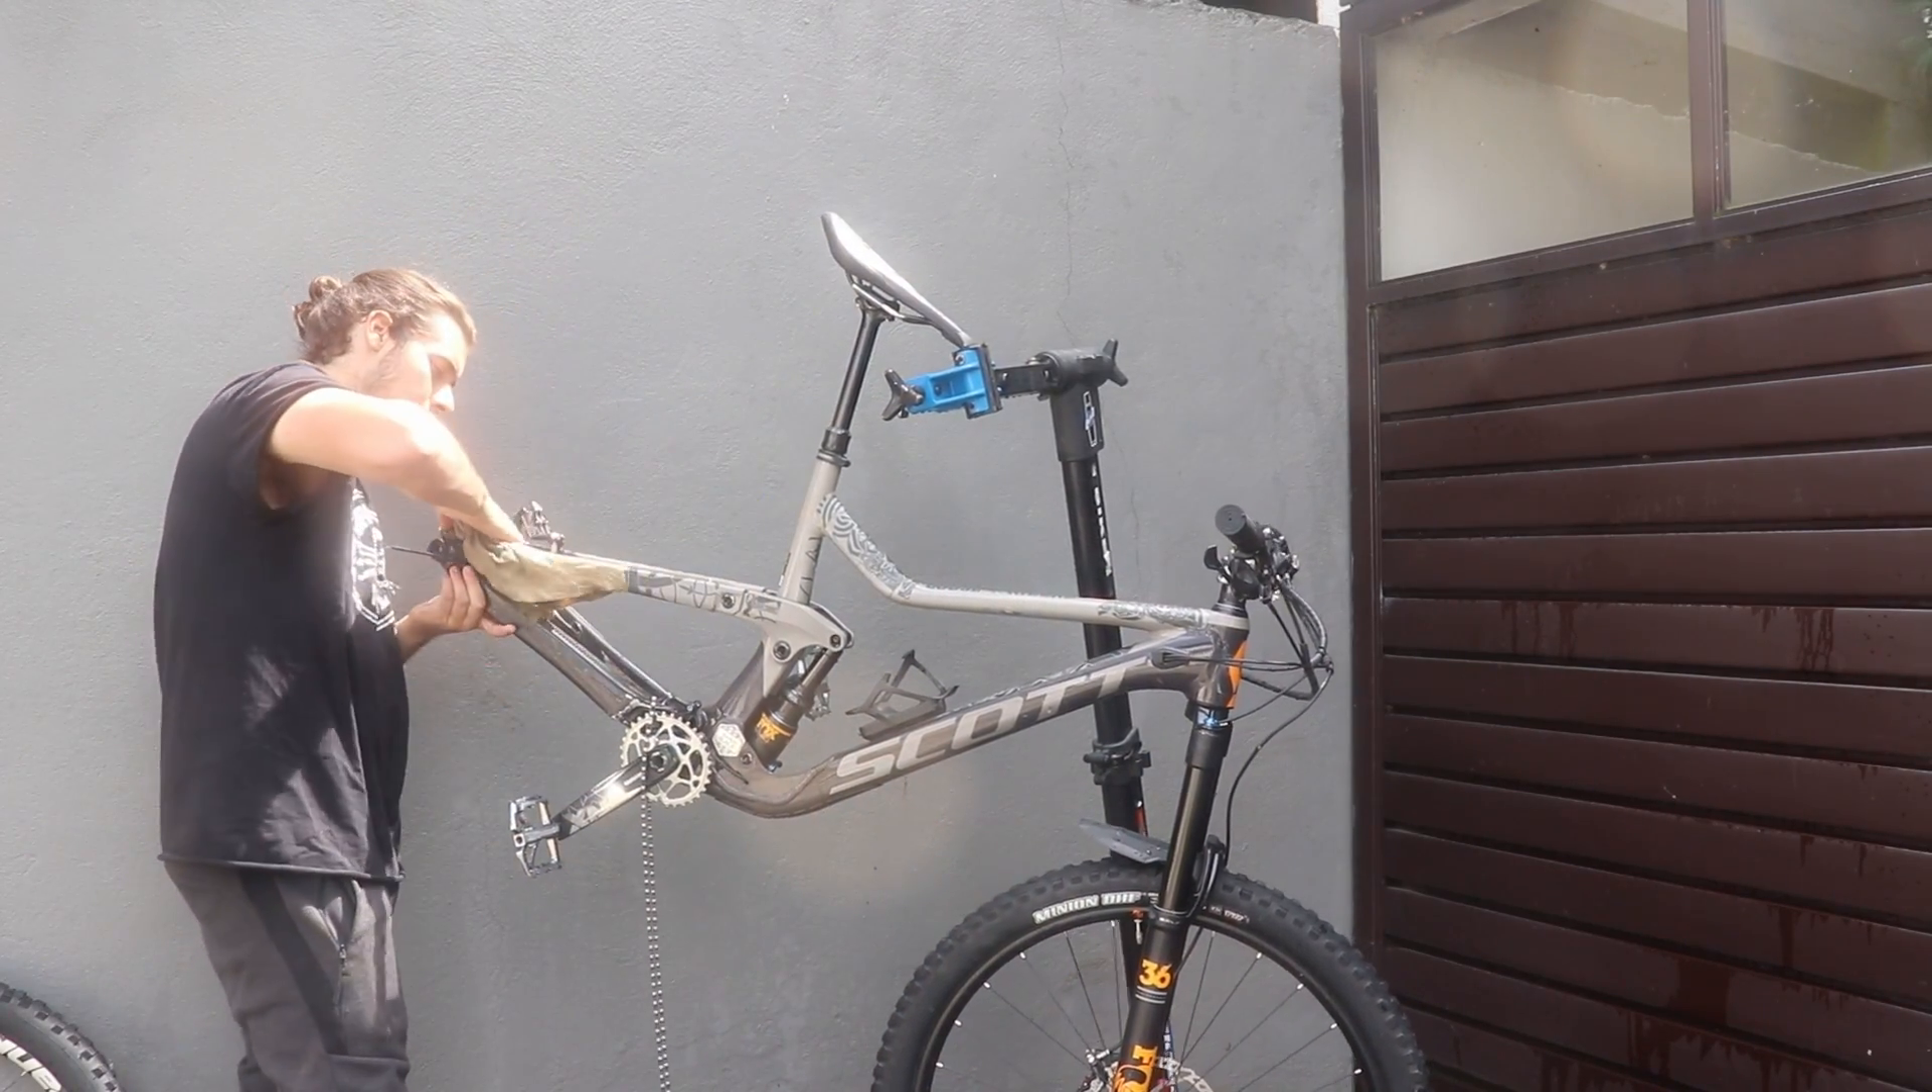Ahorita, como vieron, ya le puse la llanta de adelante, pero la de atrás no.